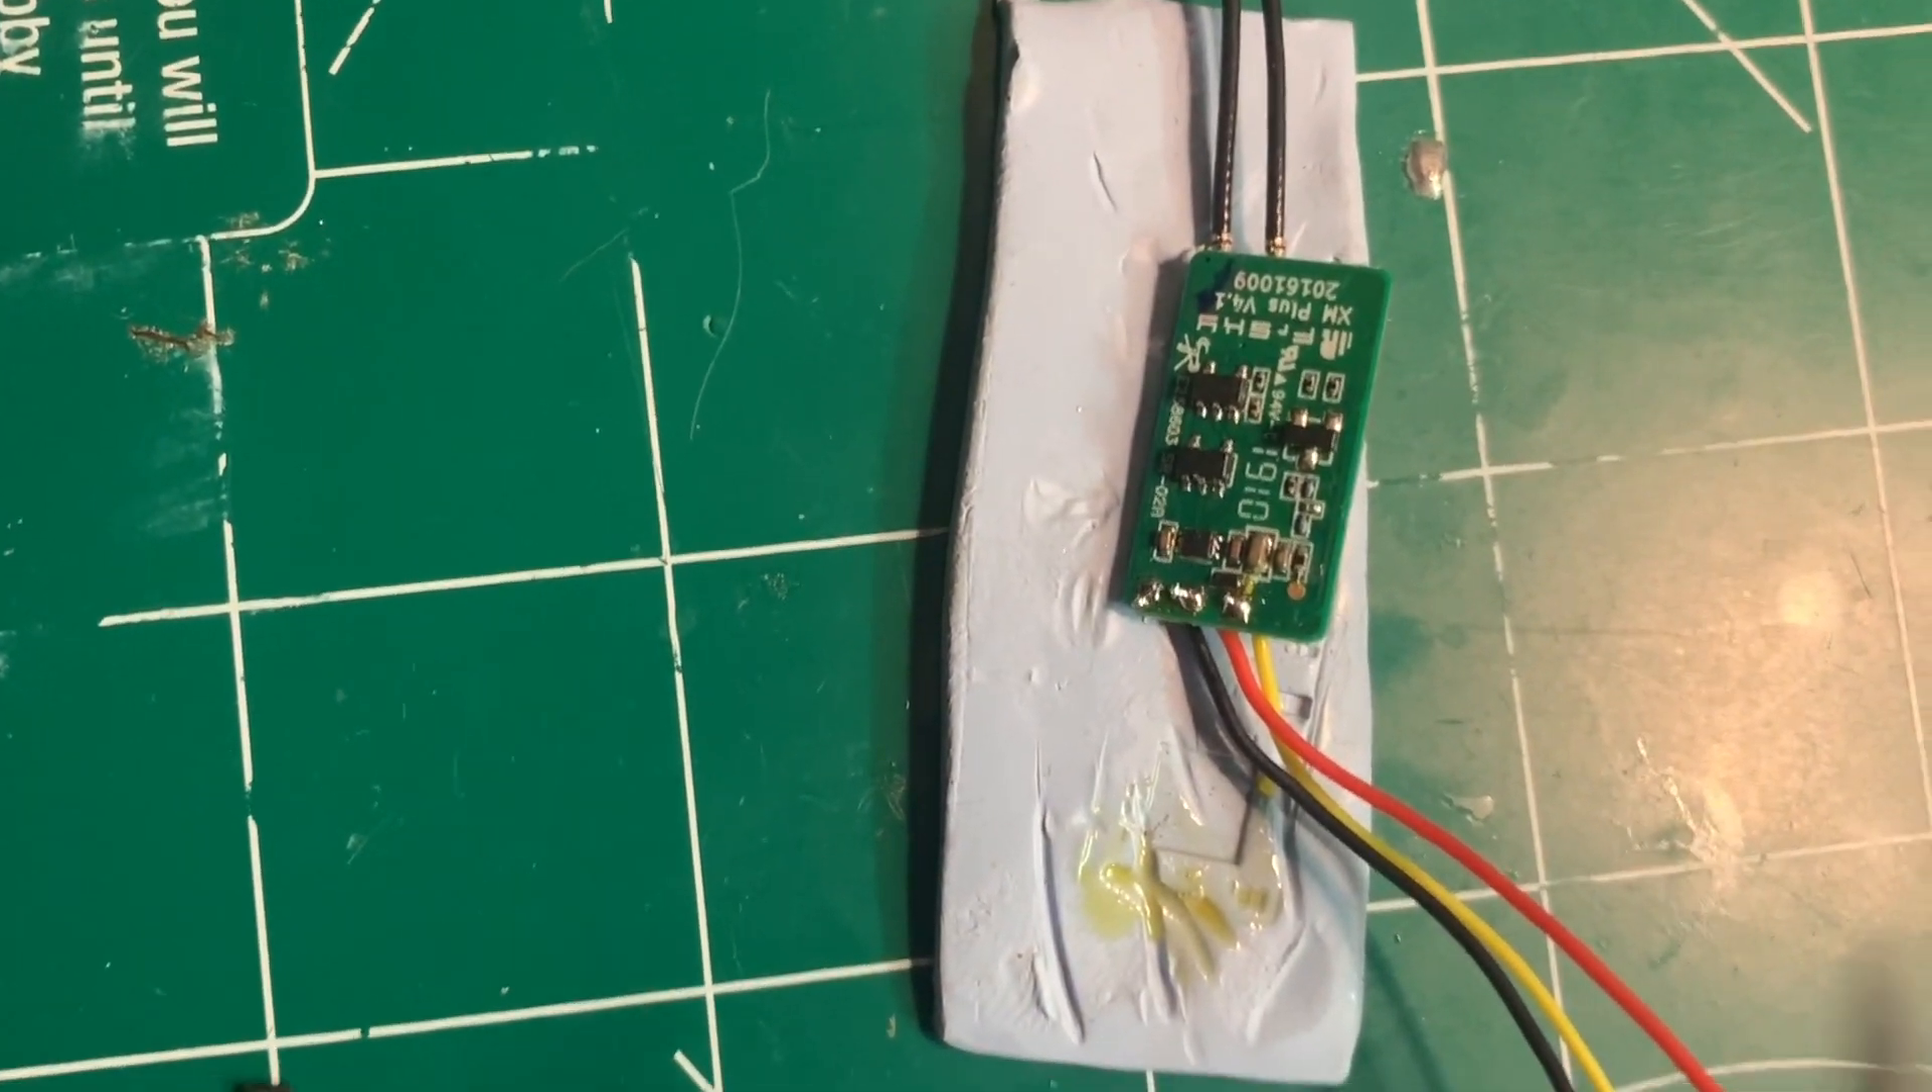Okay I have the XM plus soldered up with the wires here ground 5 volts and s bus at the top.